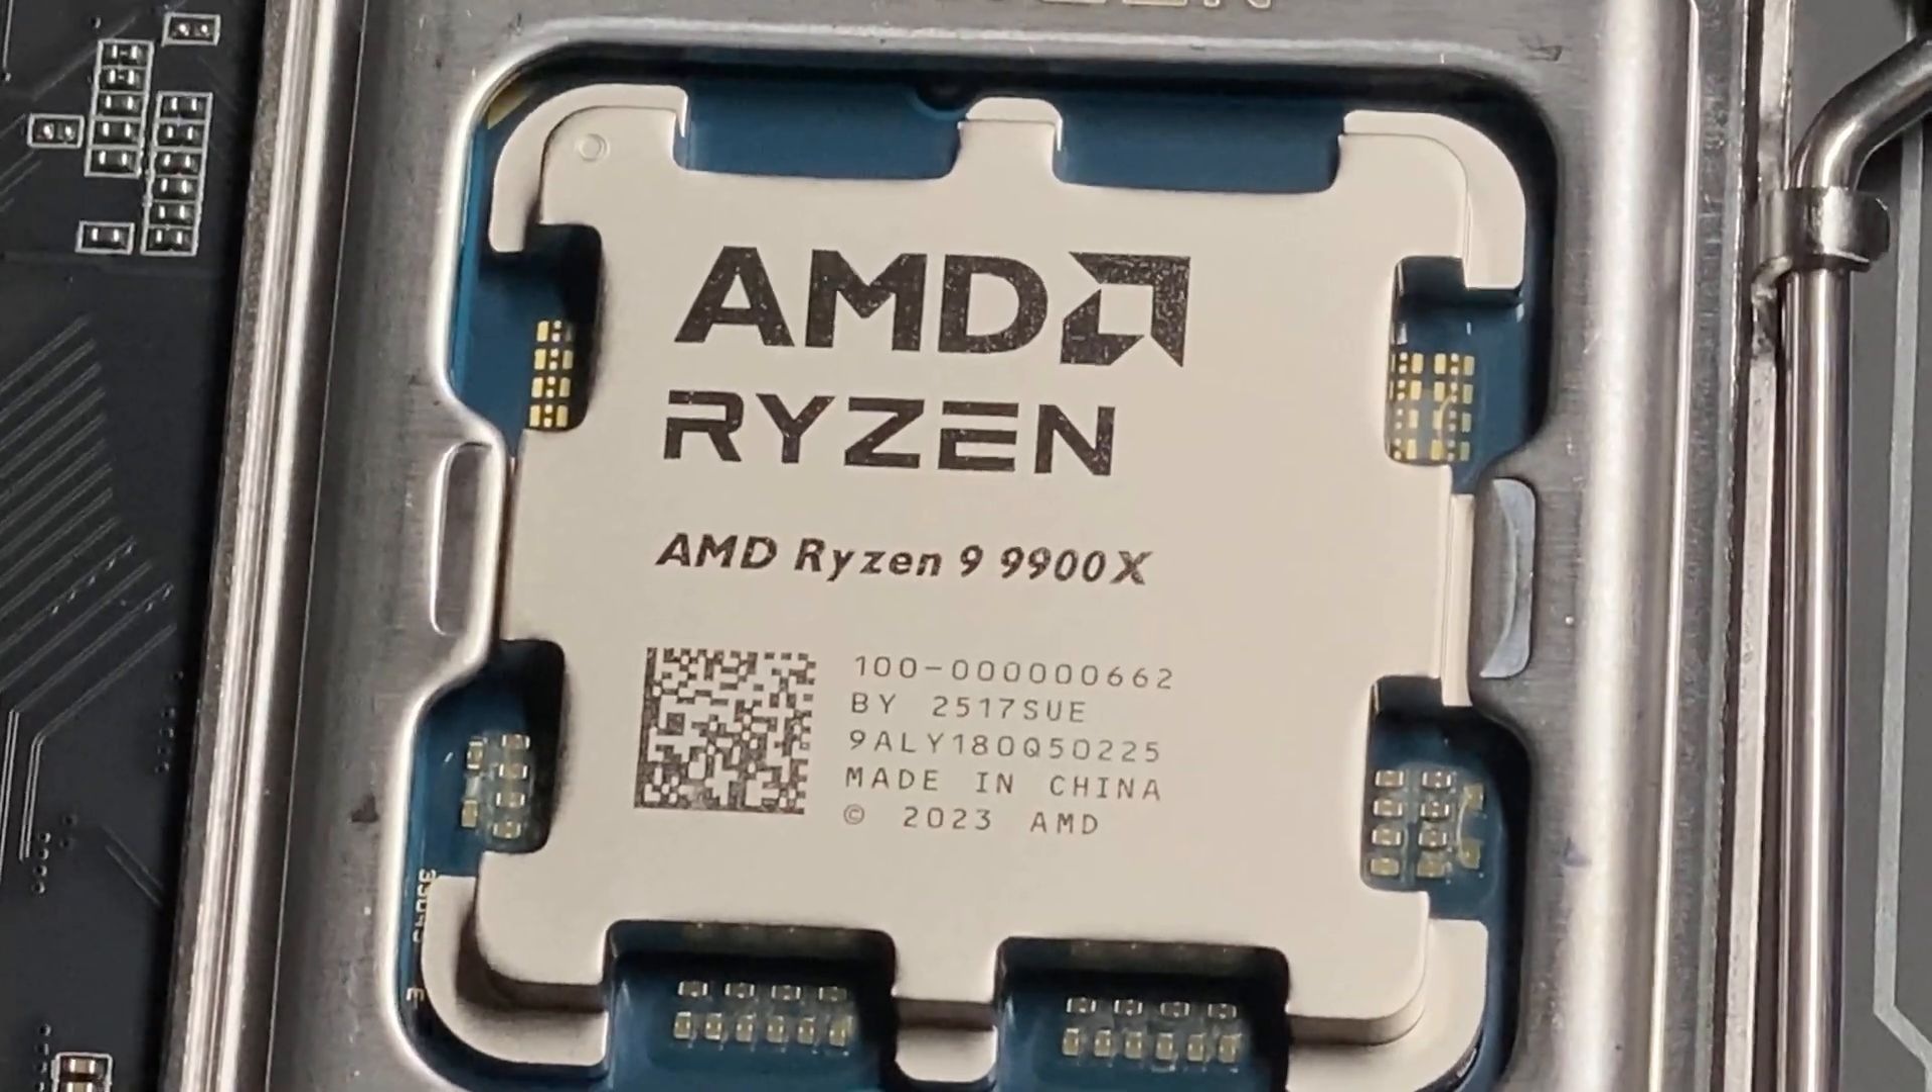And there's our chip installed in its socket looking very nice.